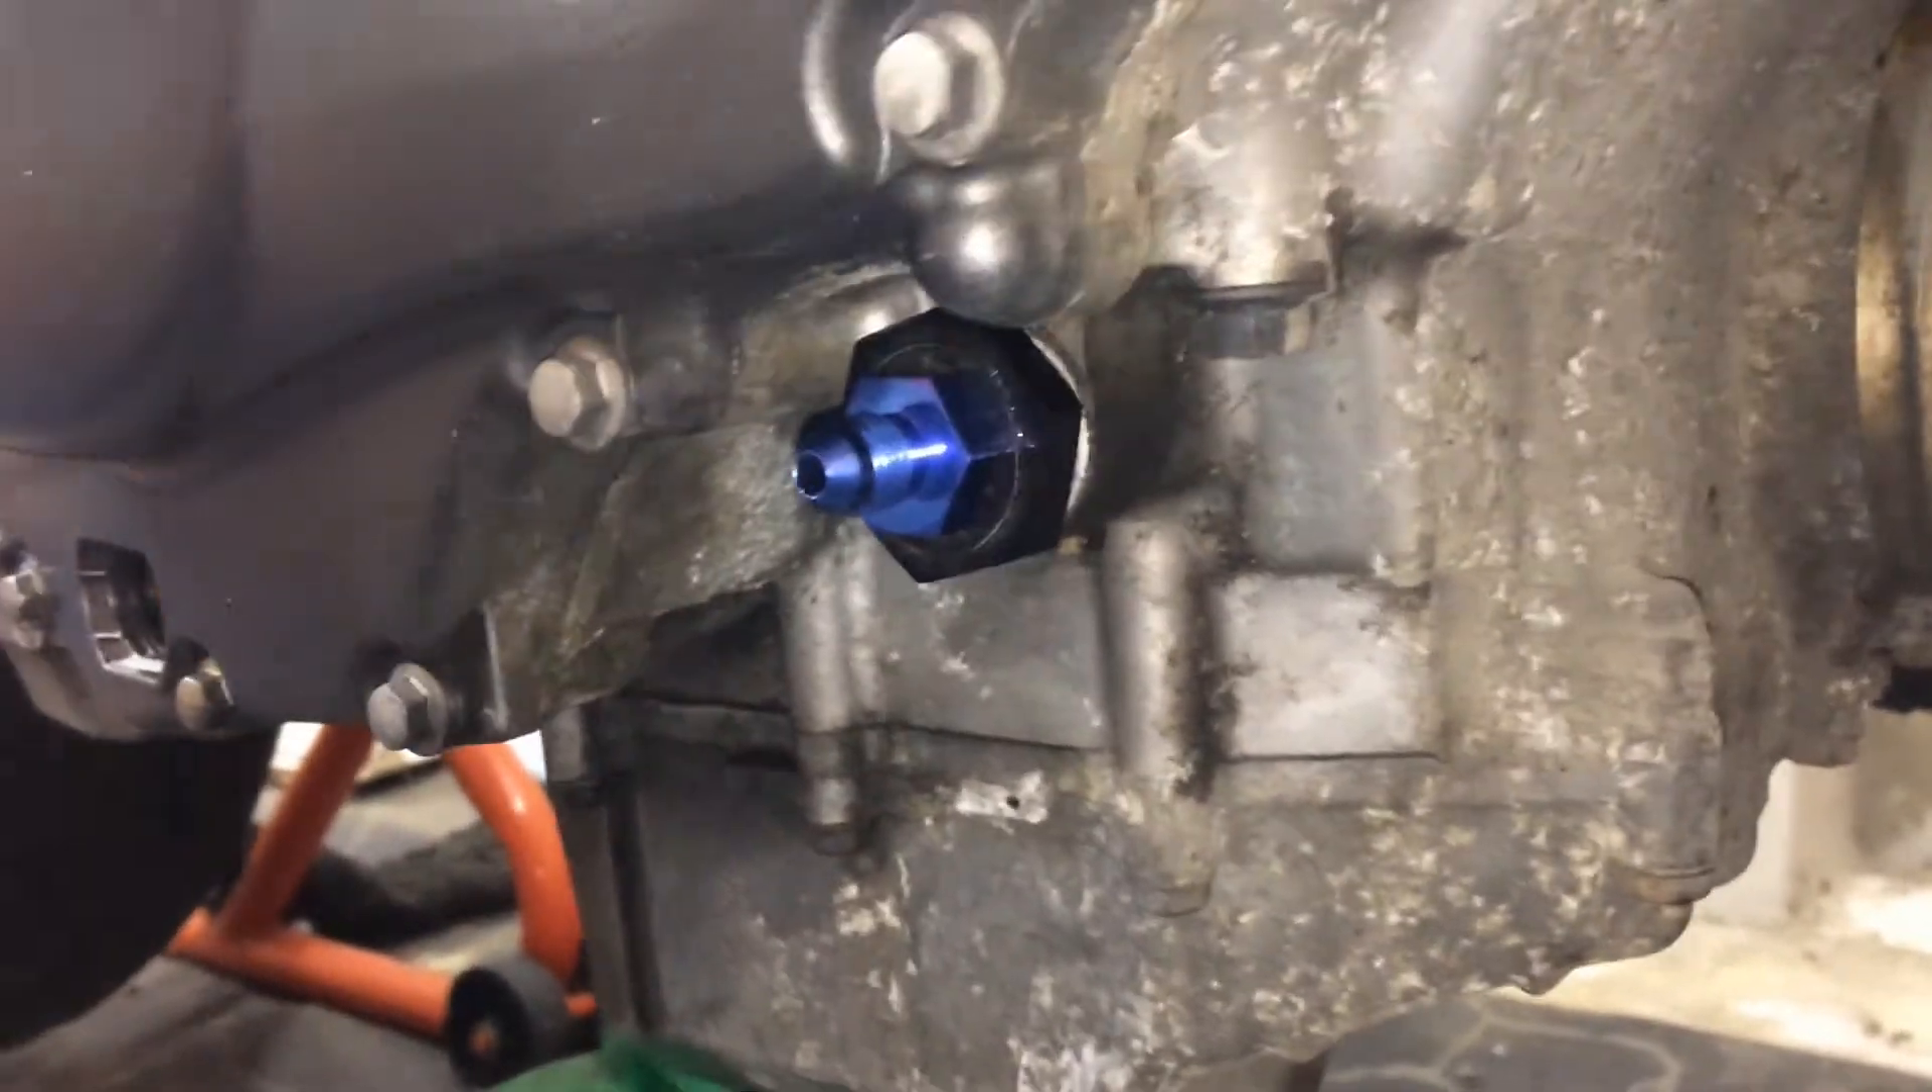So I've got the oil feed on the engine.